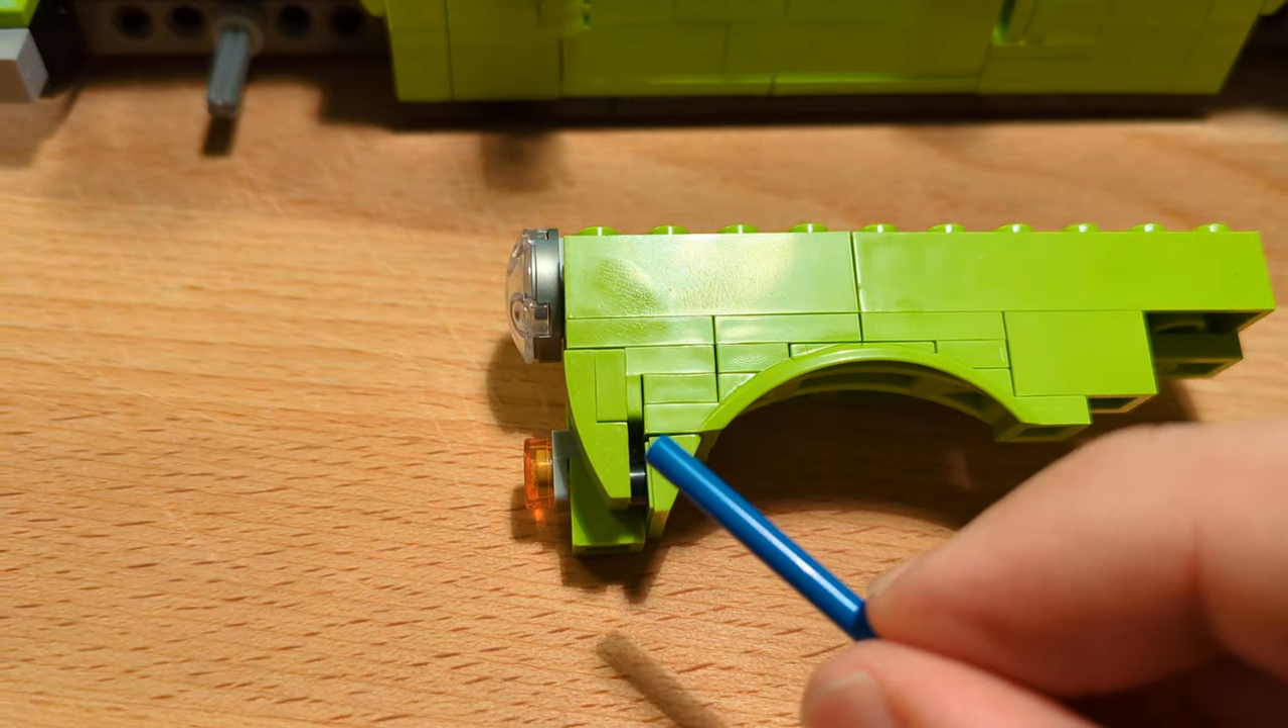Step 195. I have completed the first wing and when you have a look at it you will notice this gap gap here.